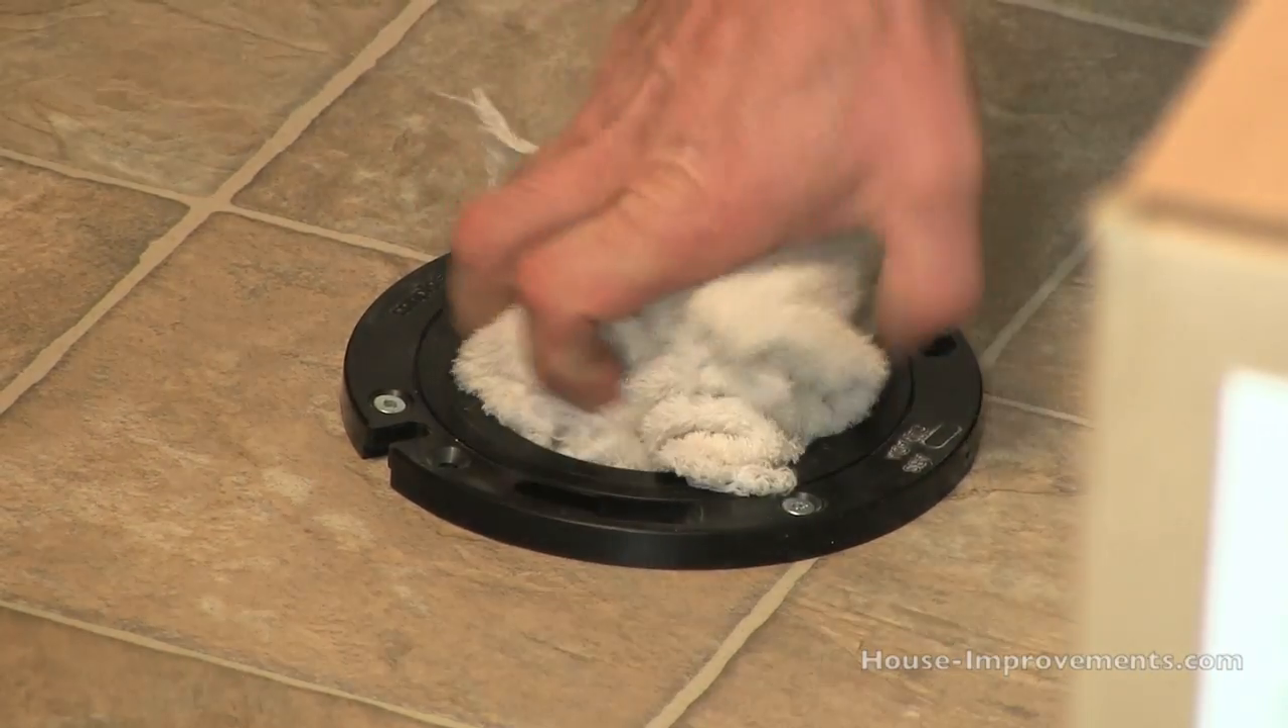So the flange is installed and it's been mounted down to, screwed down to the floor.